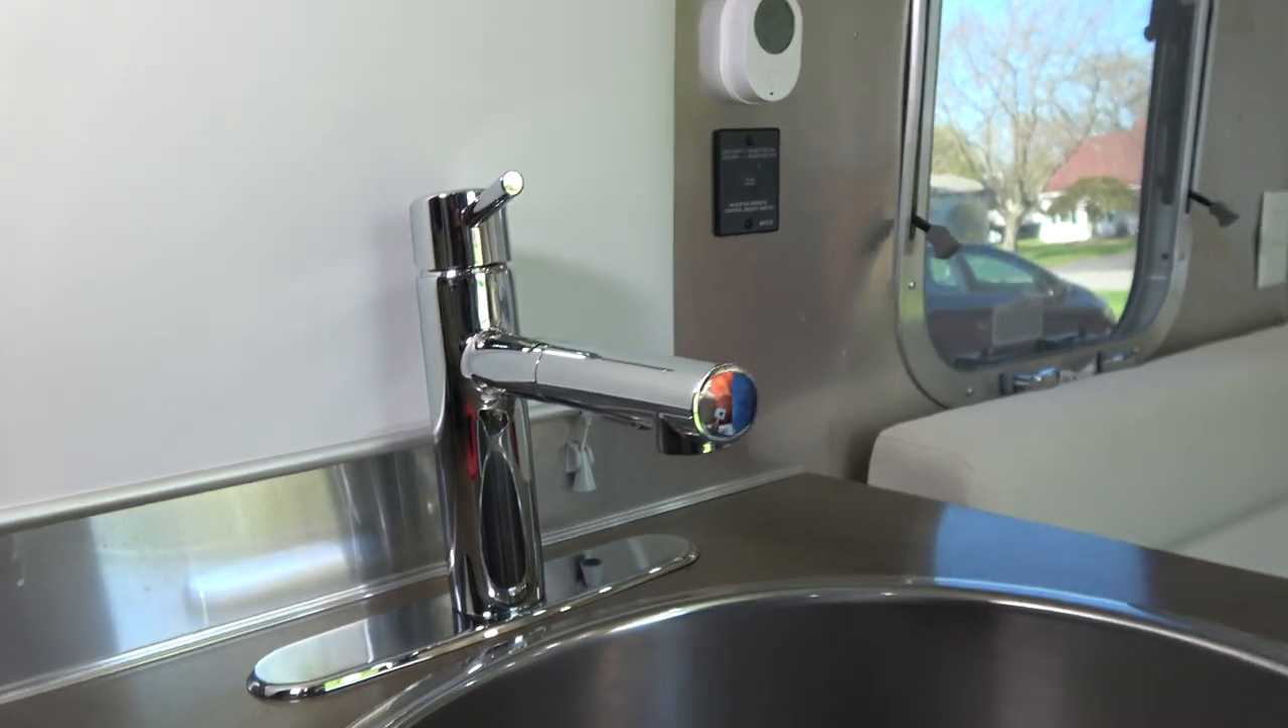You've got a nice new faucet in place here with a retractable sprayer.